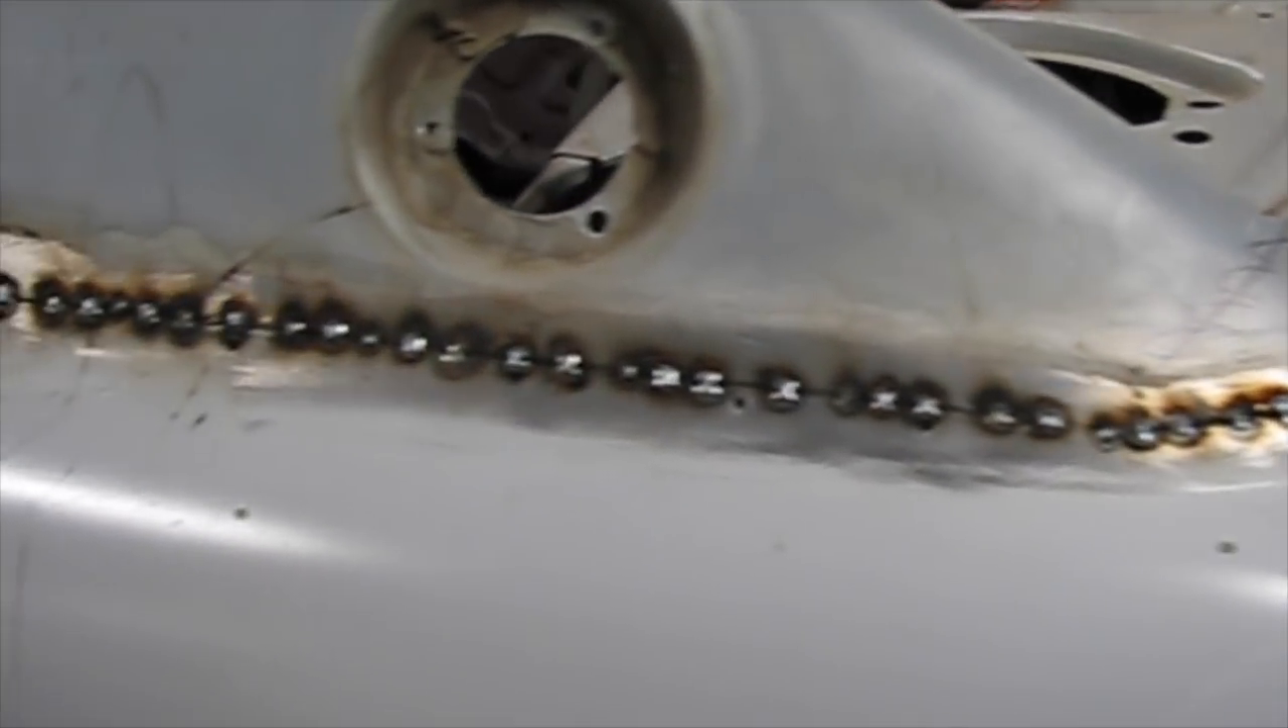That's the initial tacks on the top of the quarter panel. So now I've got to fill in between those areas.